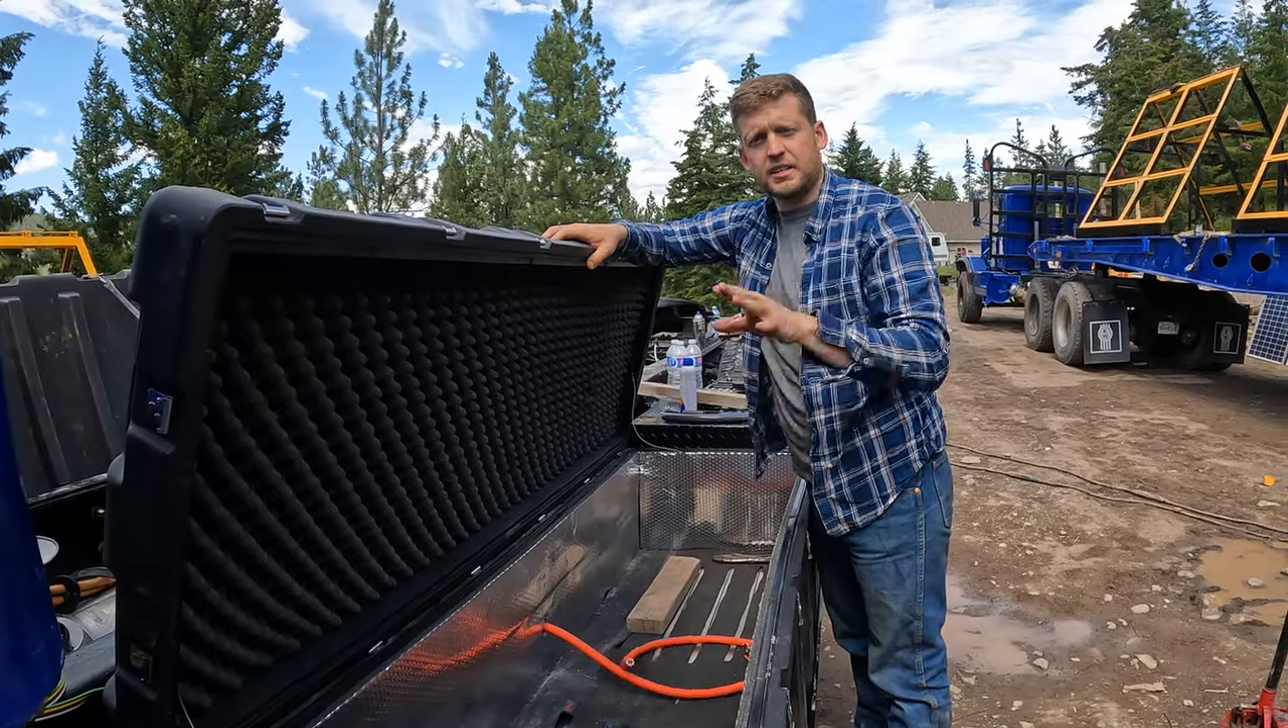We got the high voltage cable ran across.